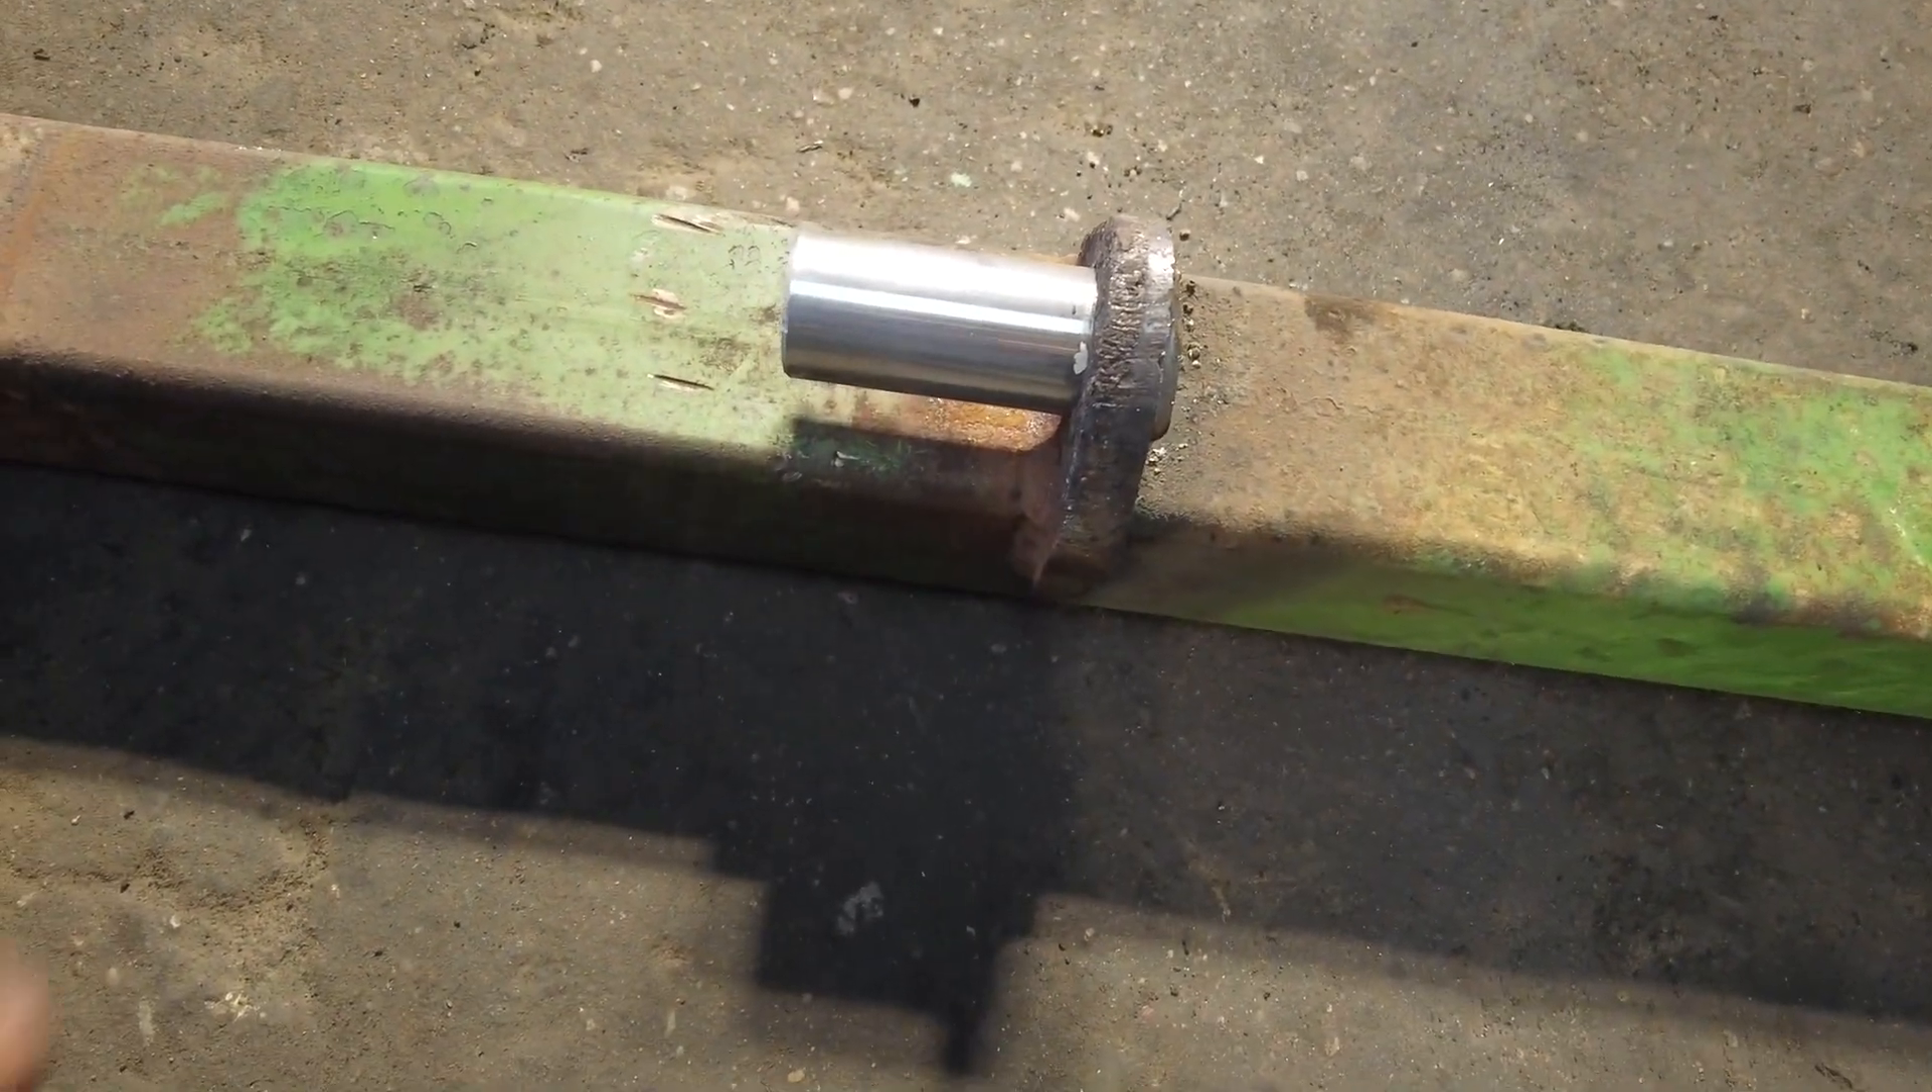Zobaczcie Czopy już mam wspawane Tak jak widać.